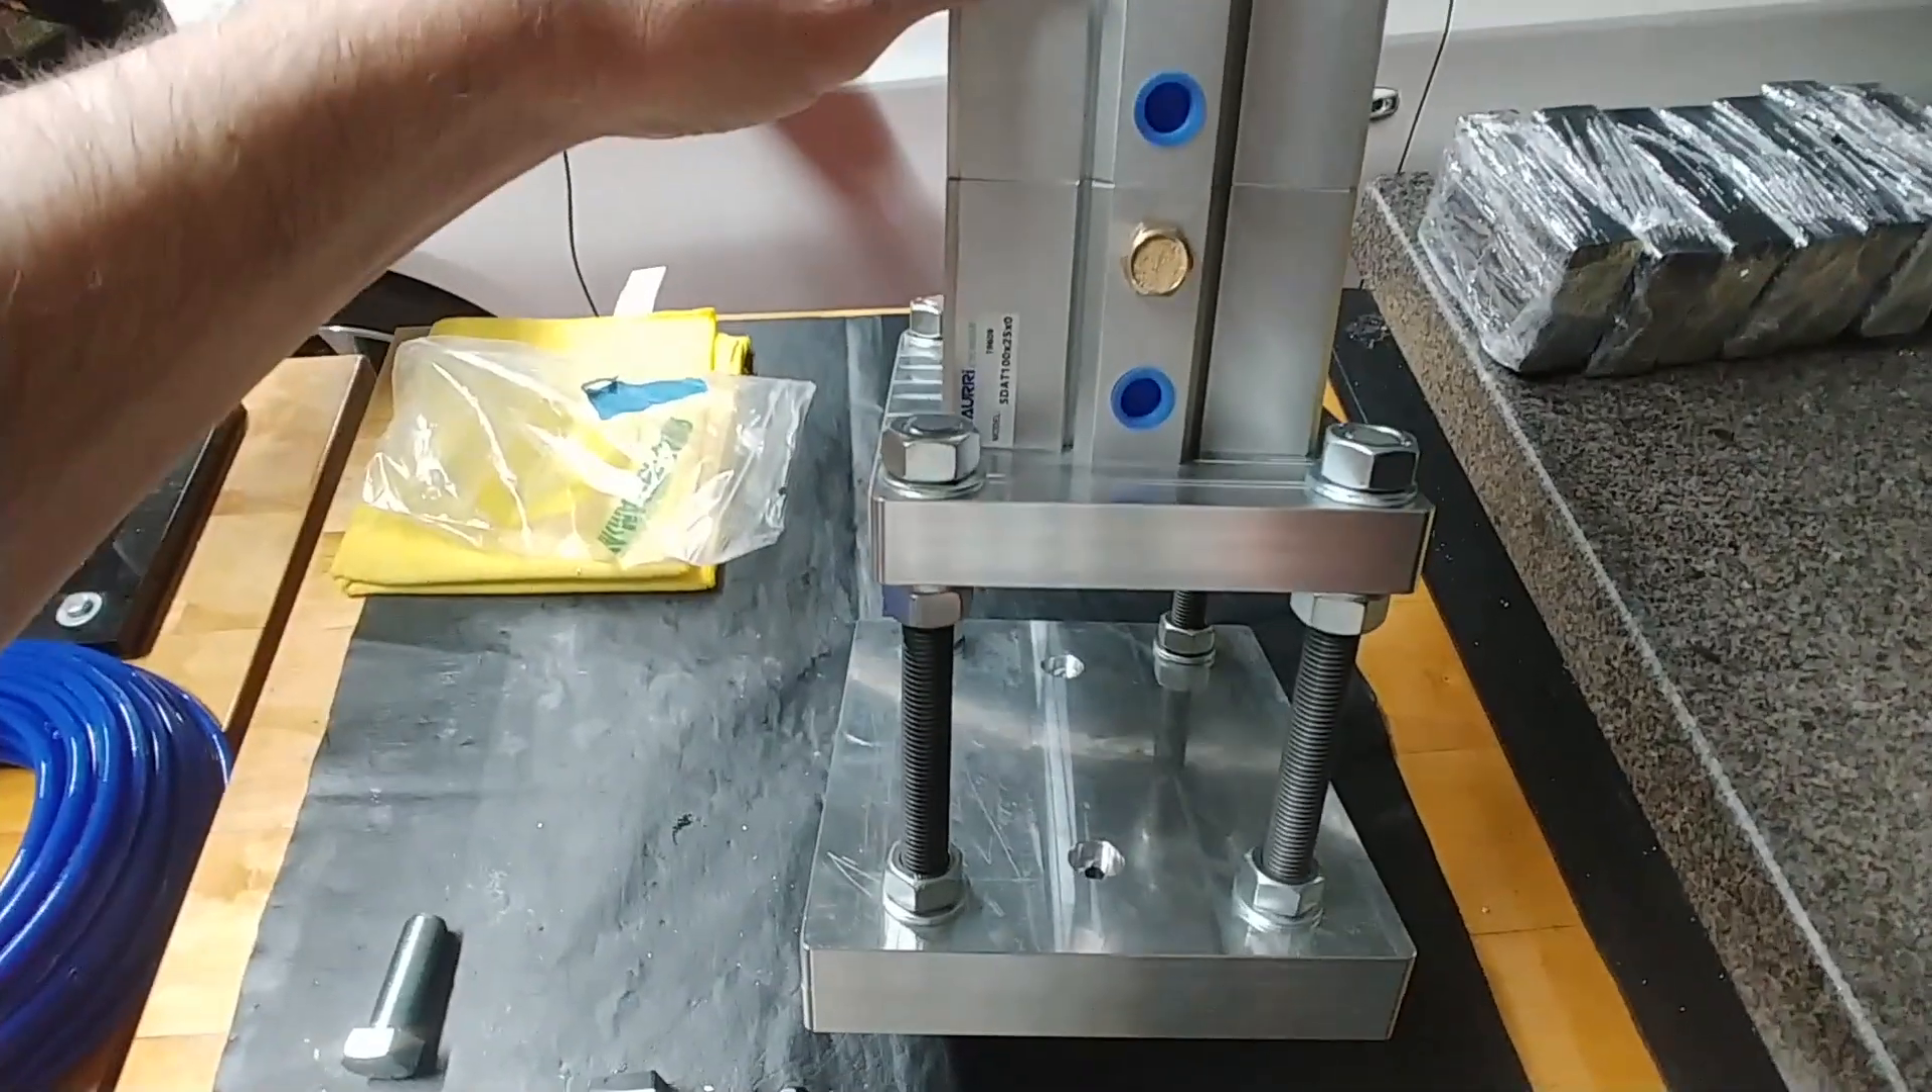So now the basic press is together you can see the top plate is bolted to the cylinder the bottom plate is bolted to the connecting rods and I also put the valve together.